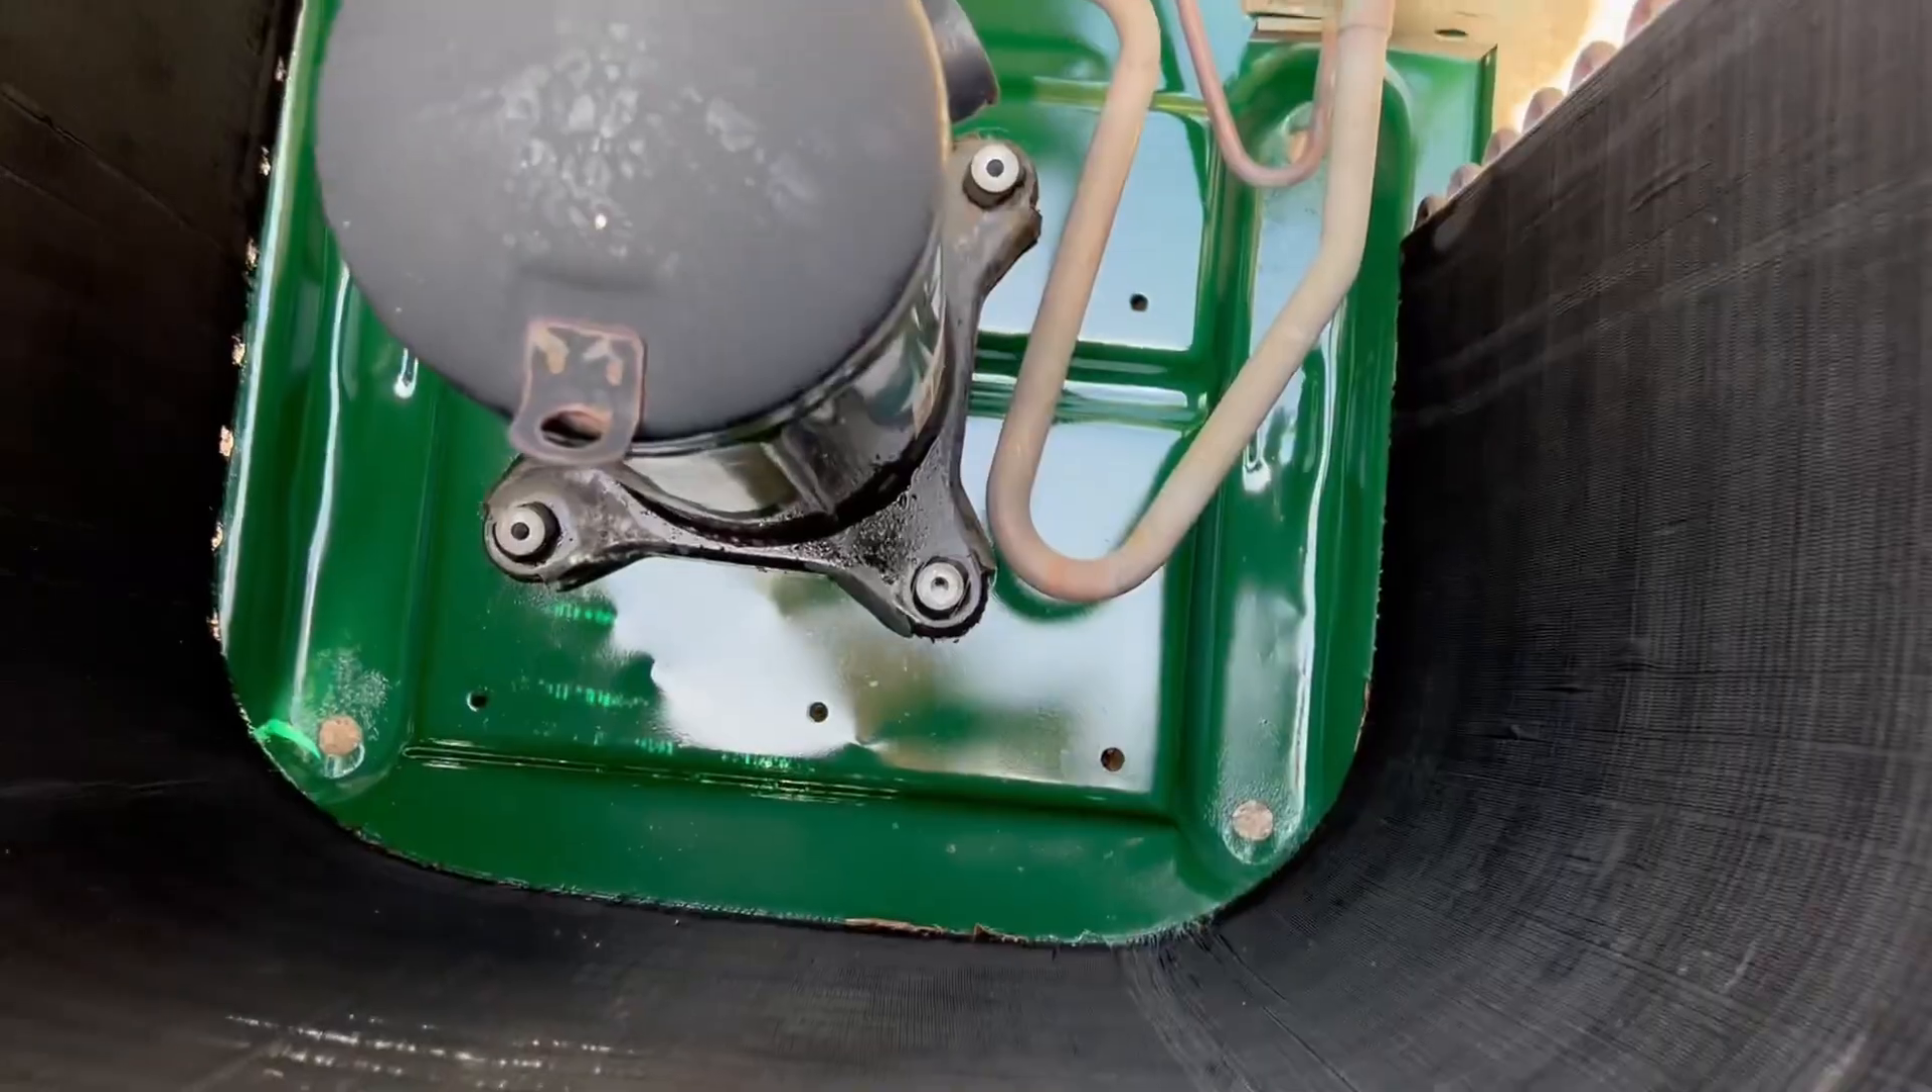We've got the compressor in place.